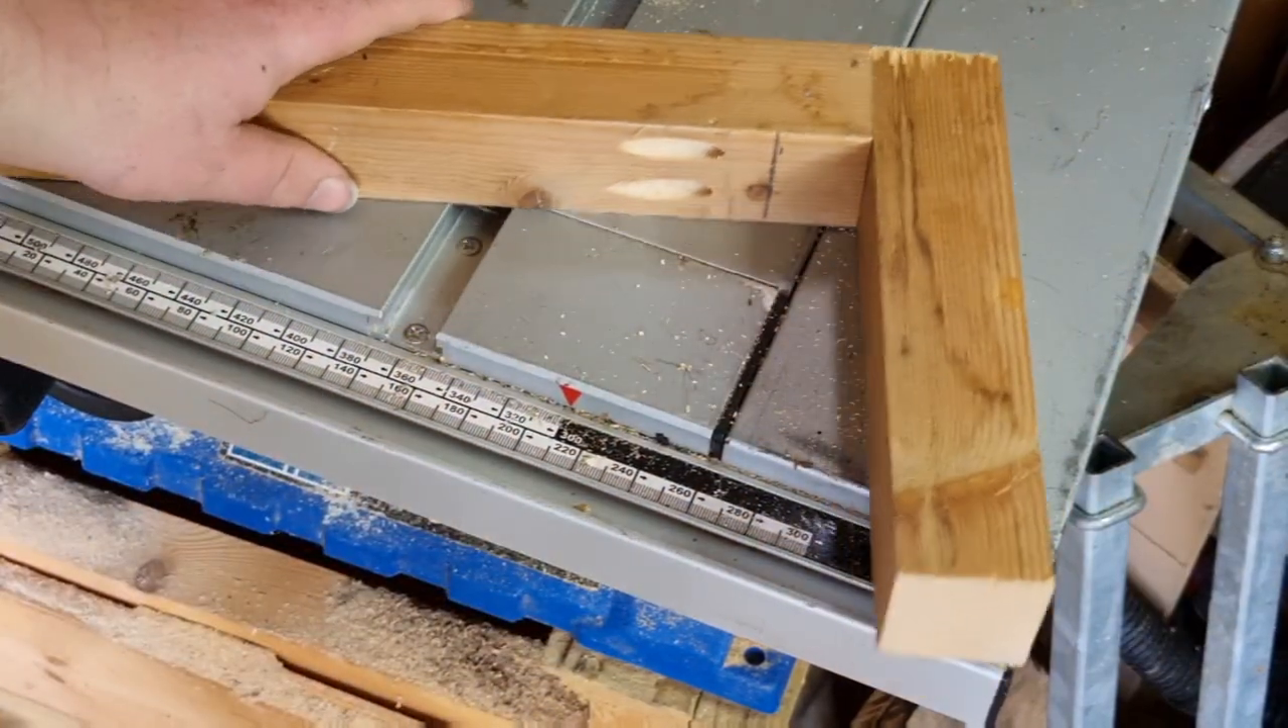And there you go. You've got a nice, lovely, neat joint.